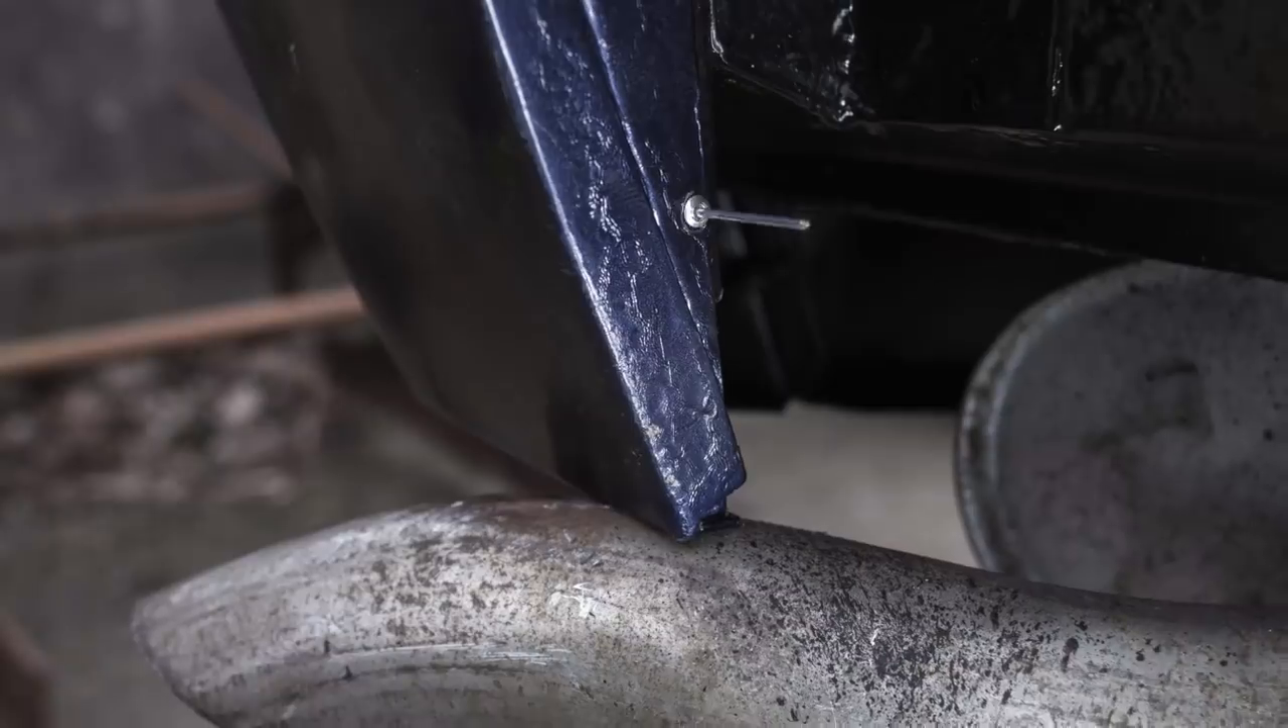The exhaust obviously I set without having these panels on. And it's a little bit too high.